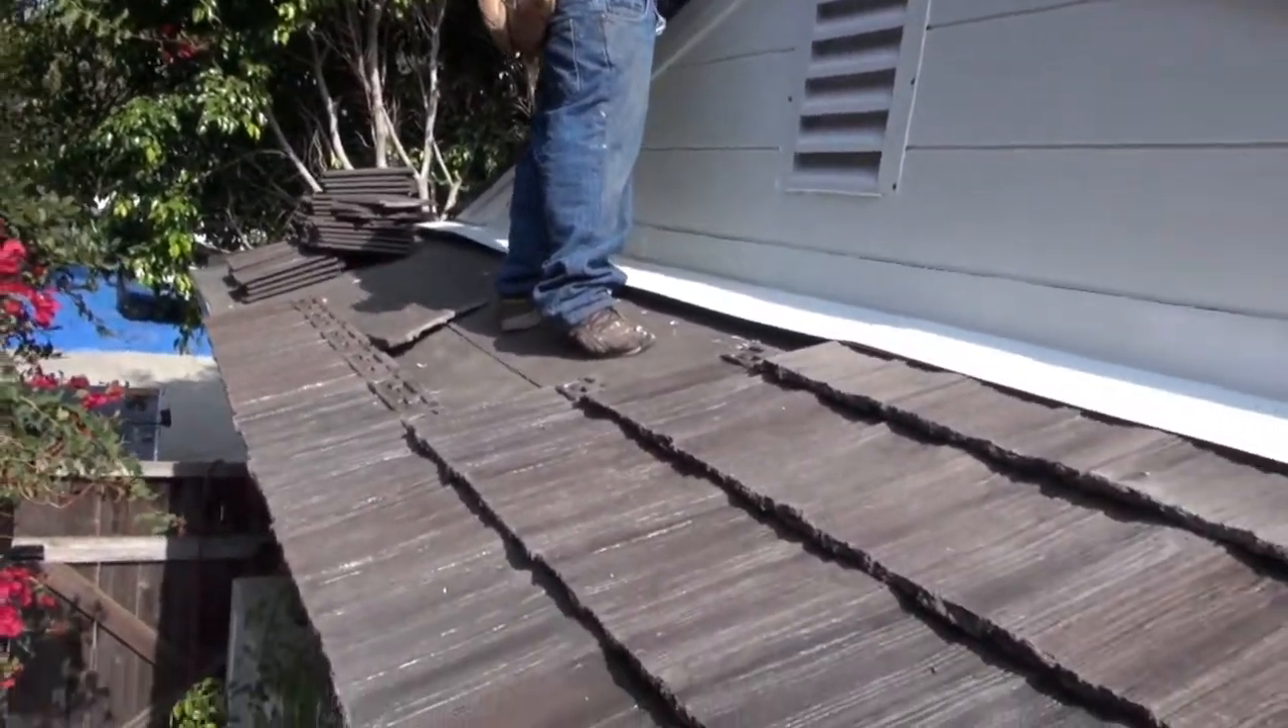So we got a few more rows here to lay.